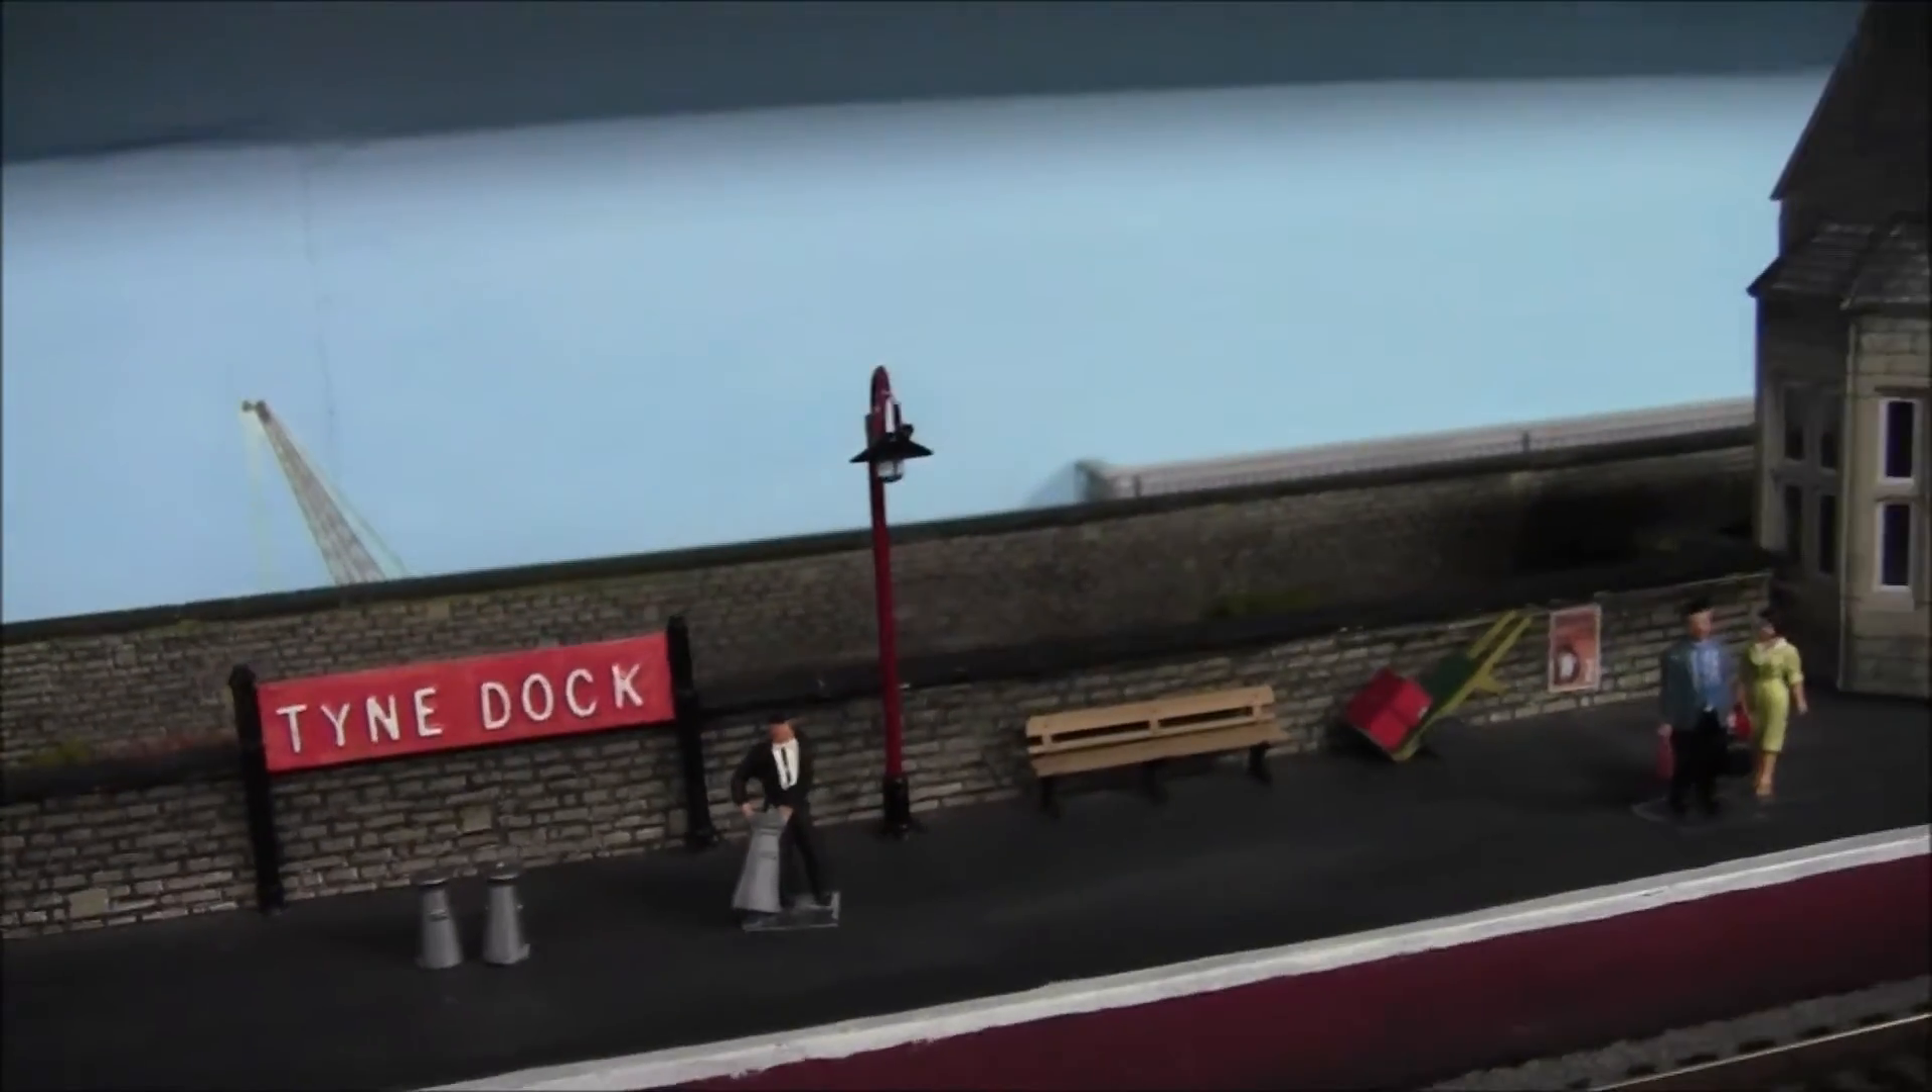Now there's been something missing at Tyne Dock for quite a while now, but now that the back end's done, or the back scene's done, I have now installed the lamp posts.